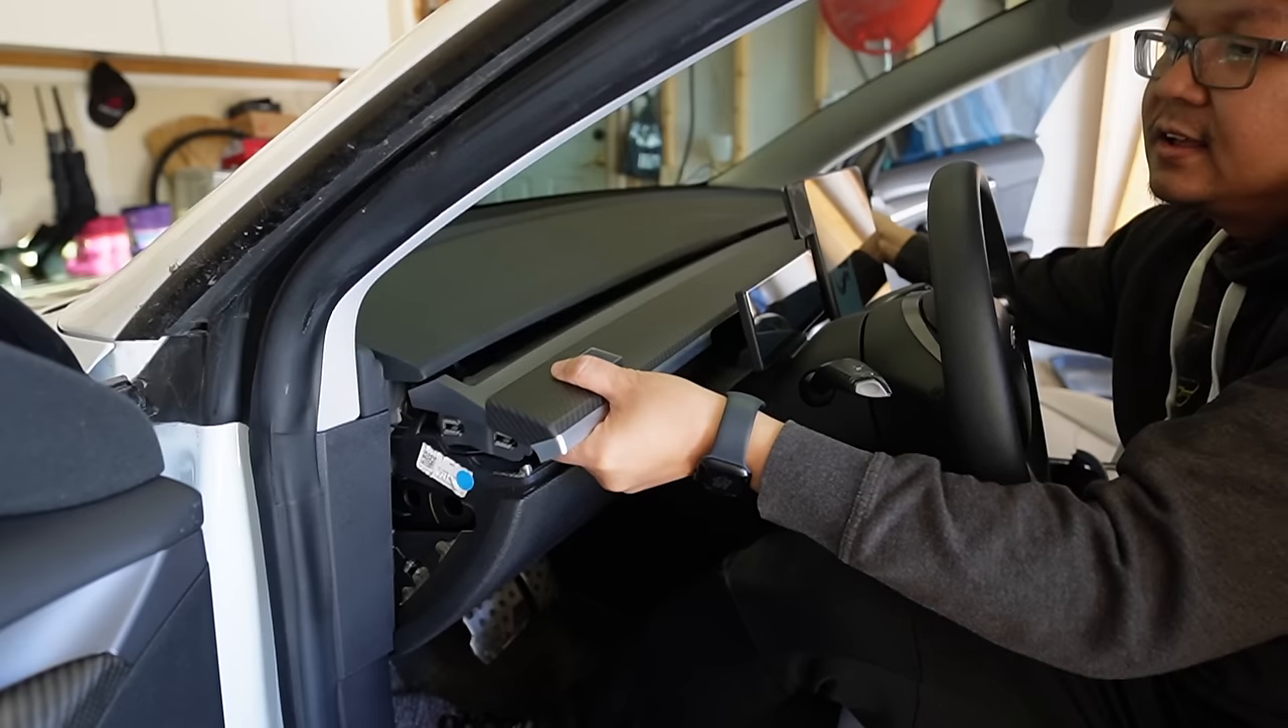Boom we are pretty much done with the installation now we just have to put the dashboard back on.